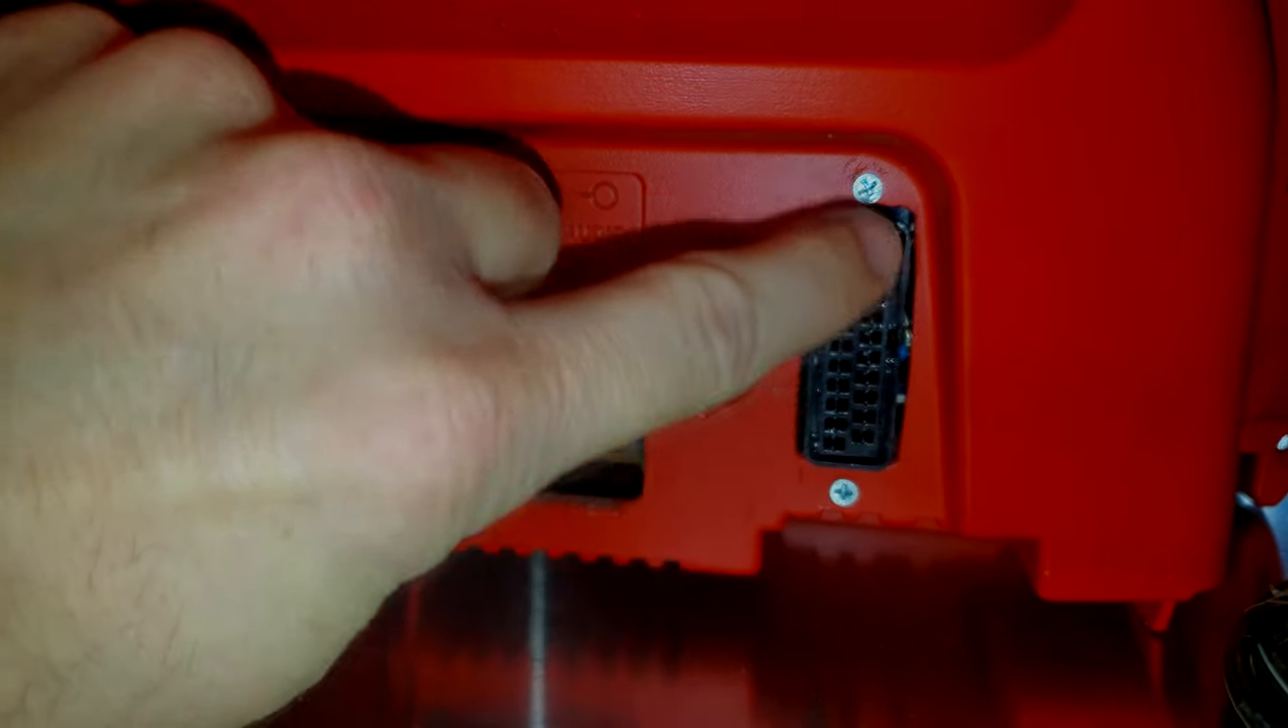And then if we go down the only screws I have not removed that I need to remove before I pull the shell off are these two screws which hold our SCART input into place there.